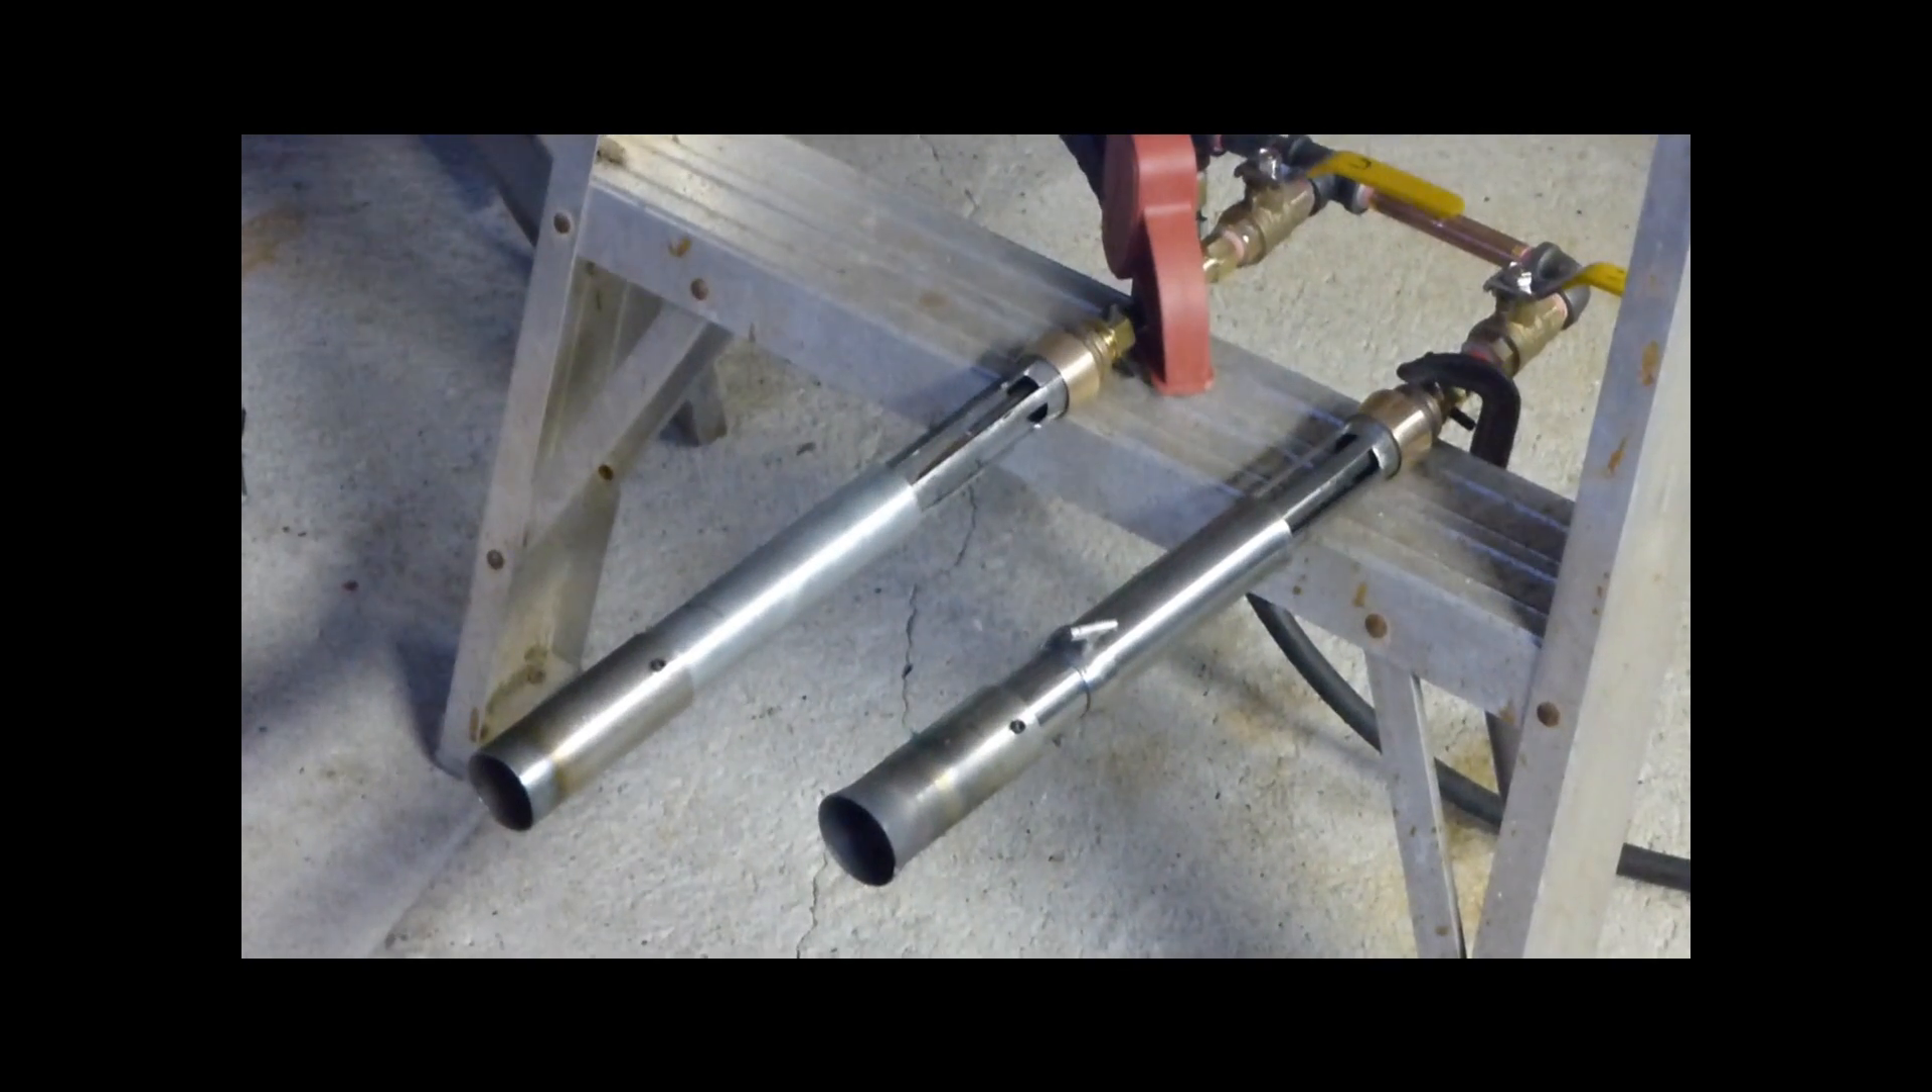I got my burners hooked up got my gas lines hooked up.